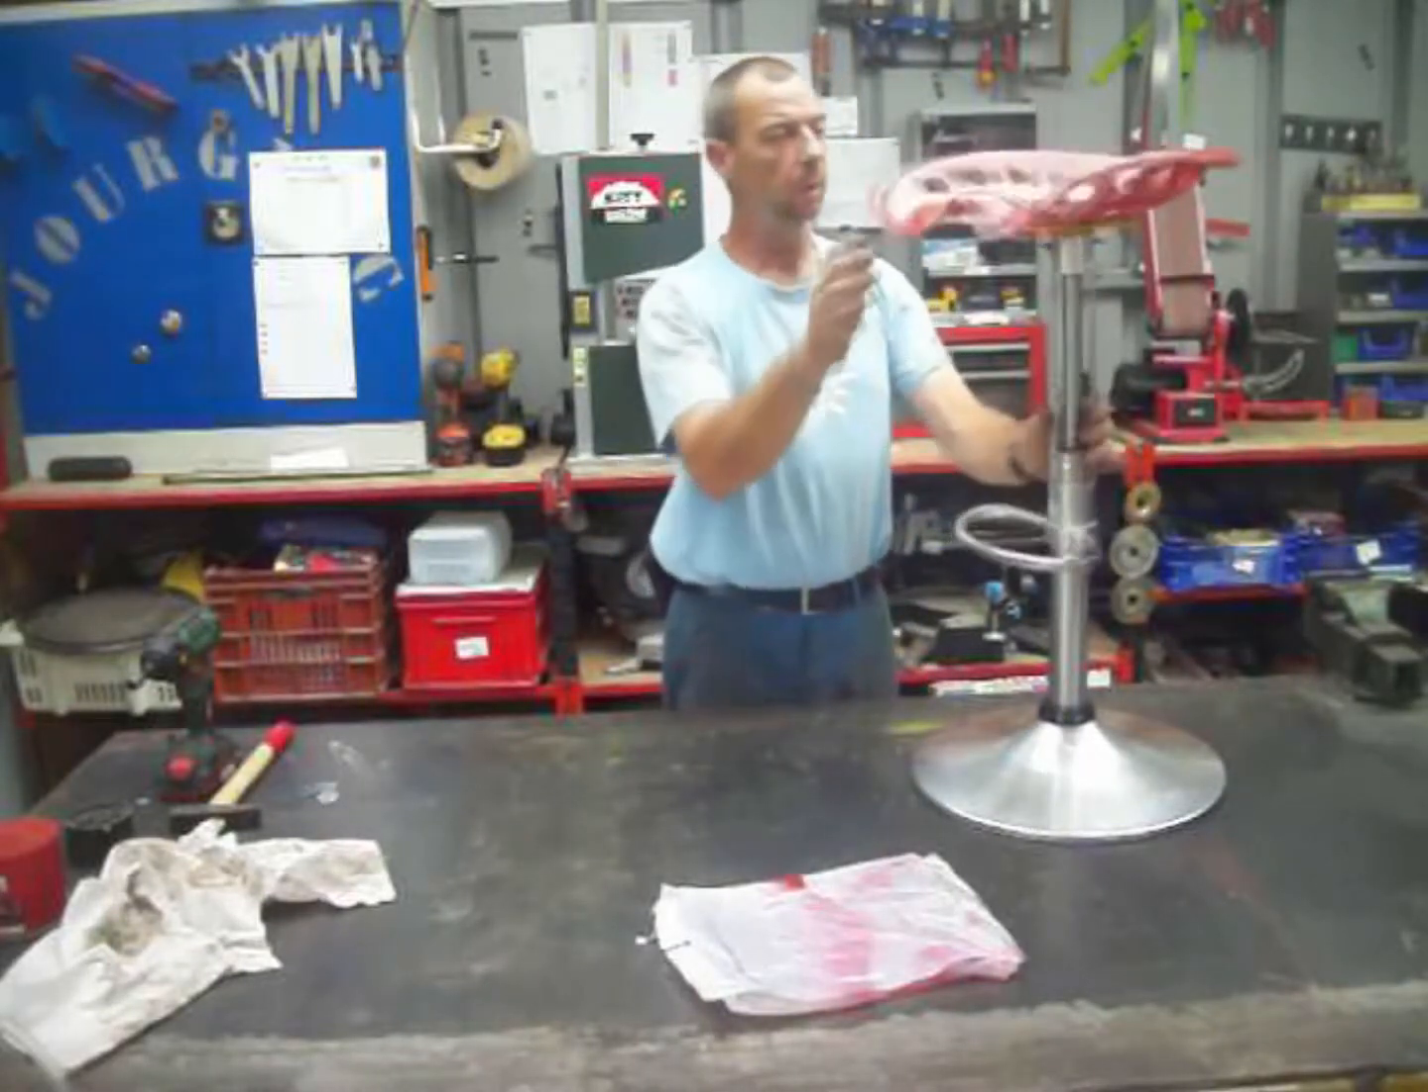Et voilà notre siège est monté il a une belle gueule.